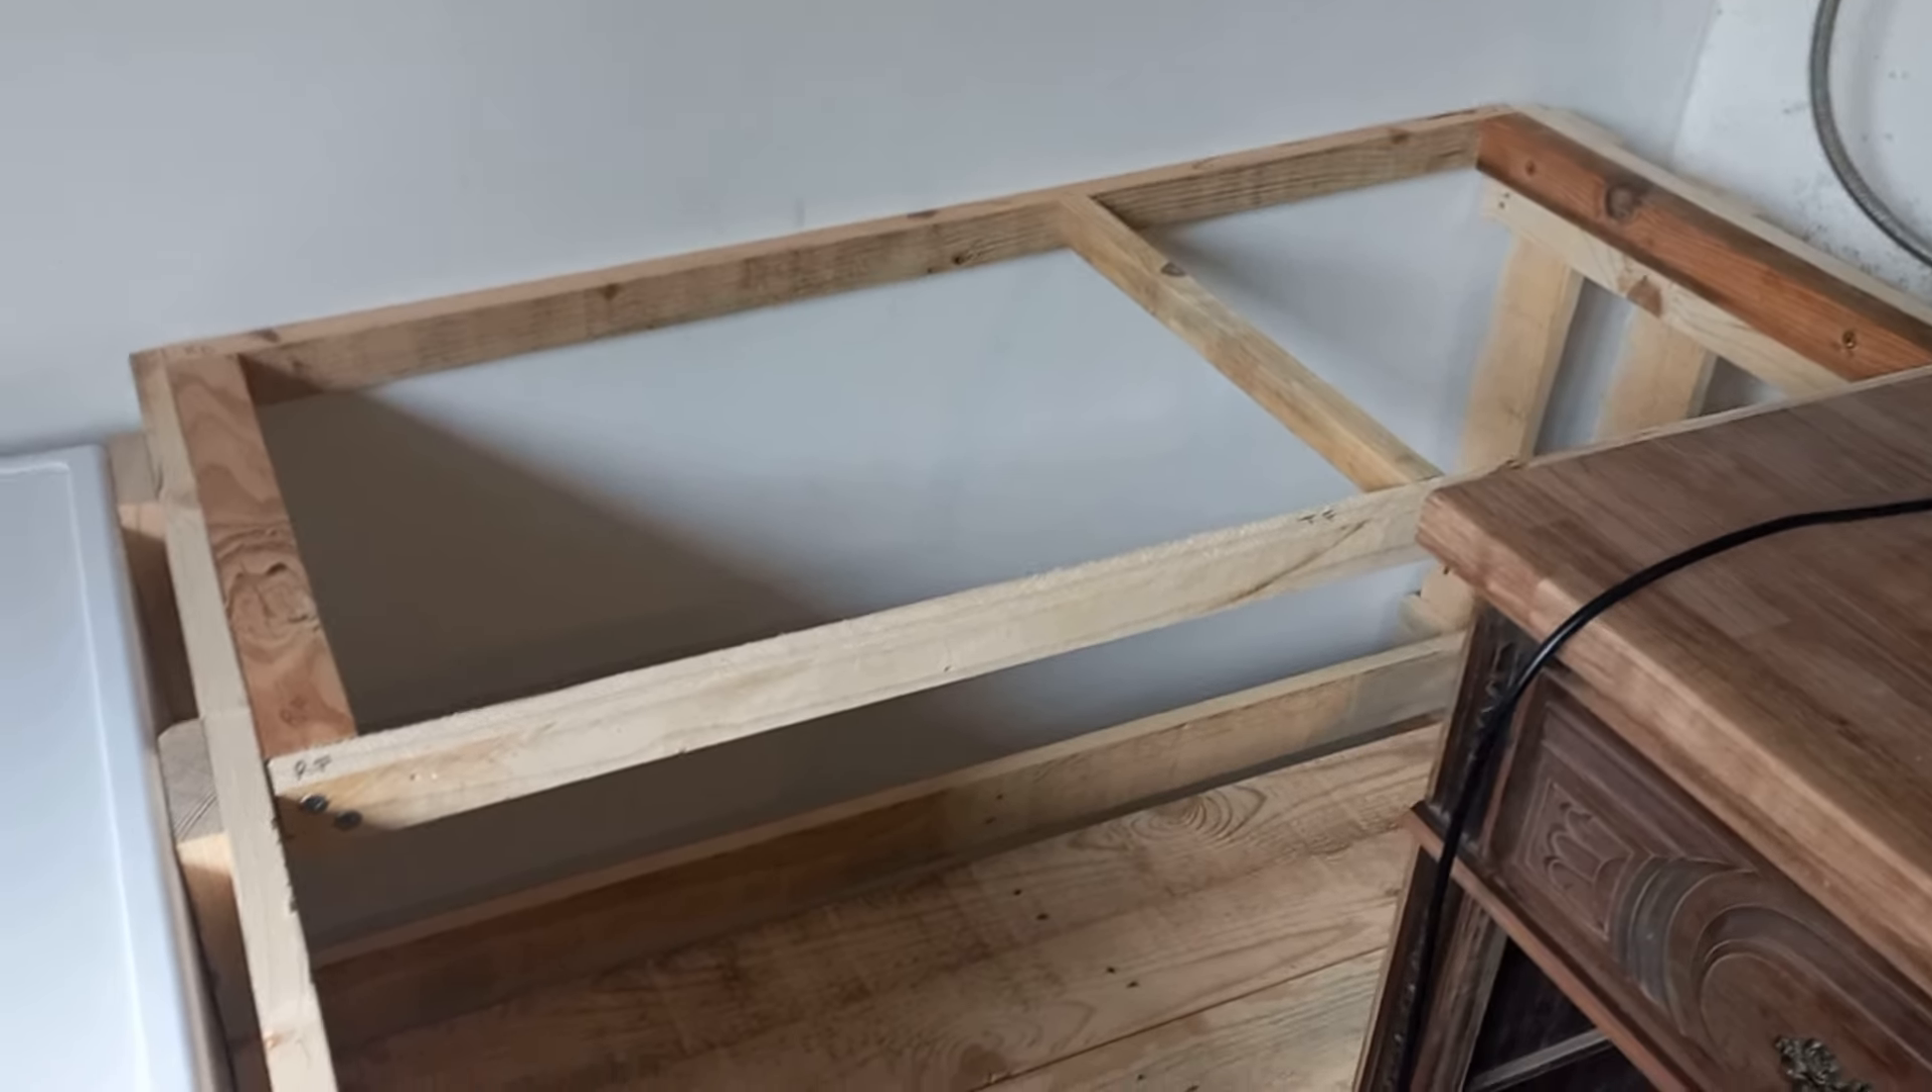So that is the framework for the countertop finished and installed.